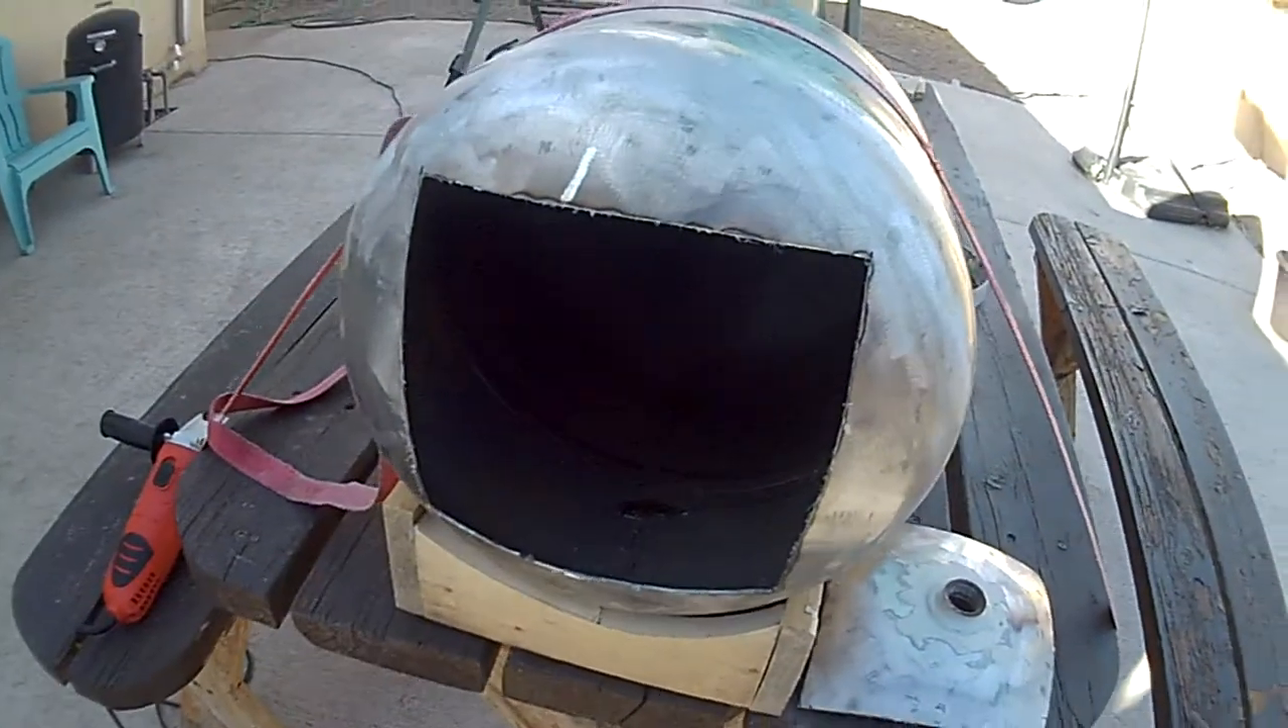Okay, so here's the tank with the door cut out.